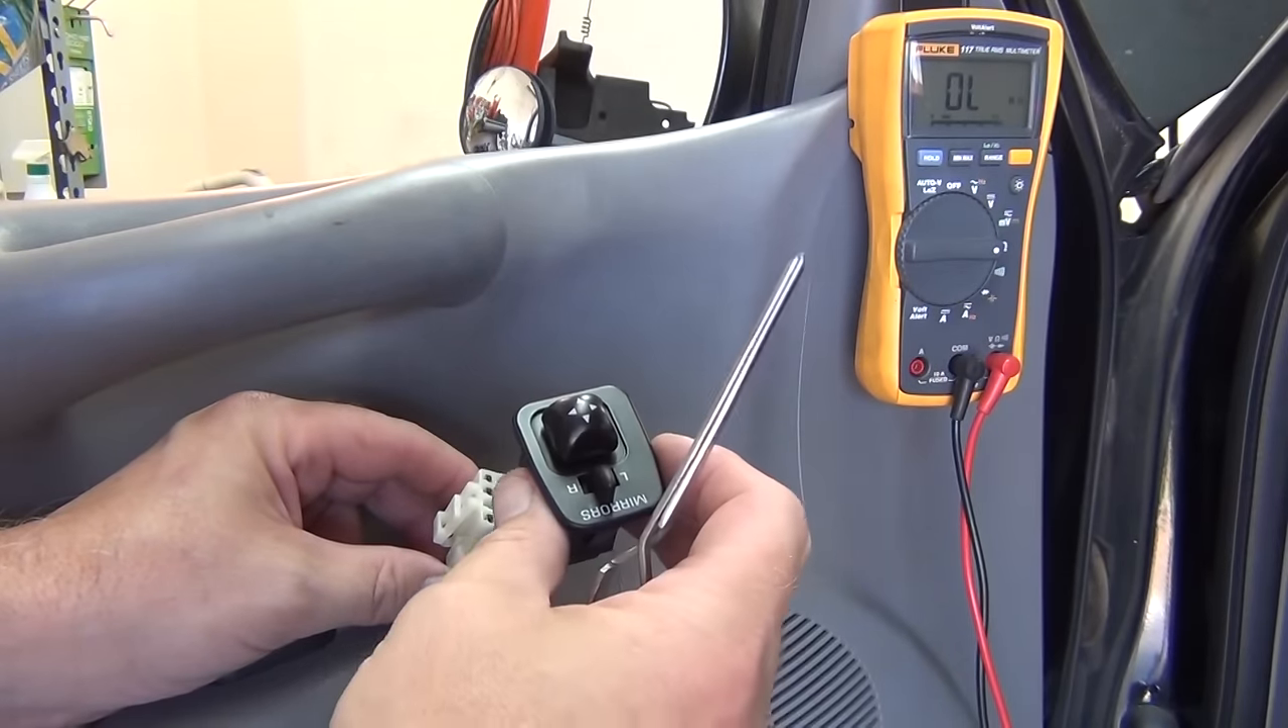So I've pulled out the switch.